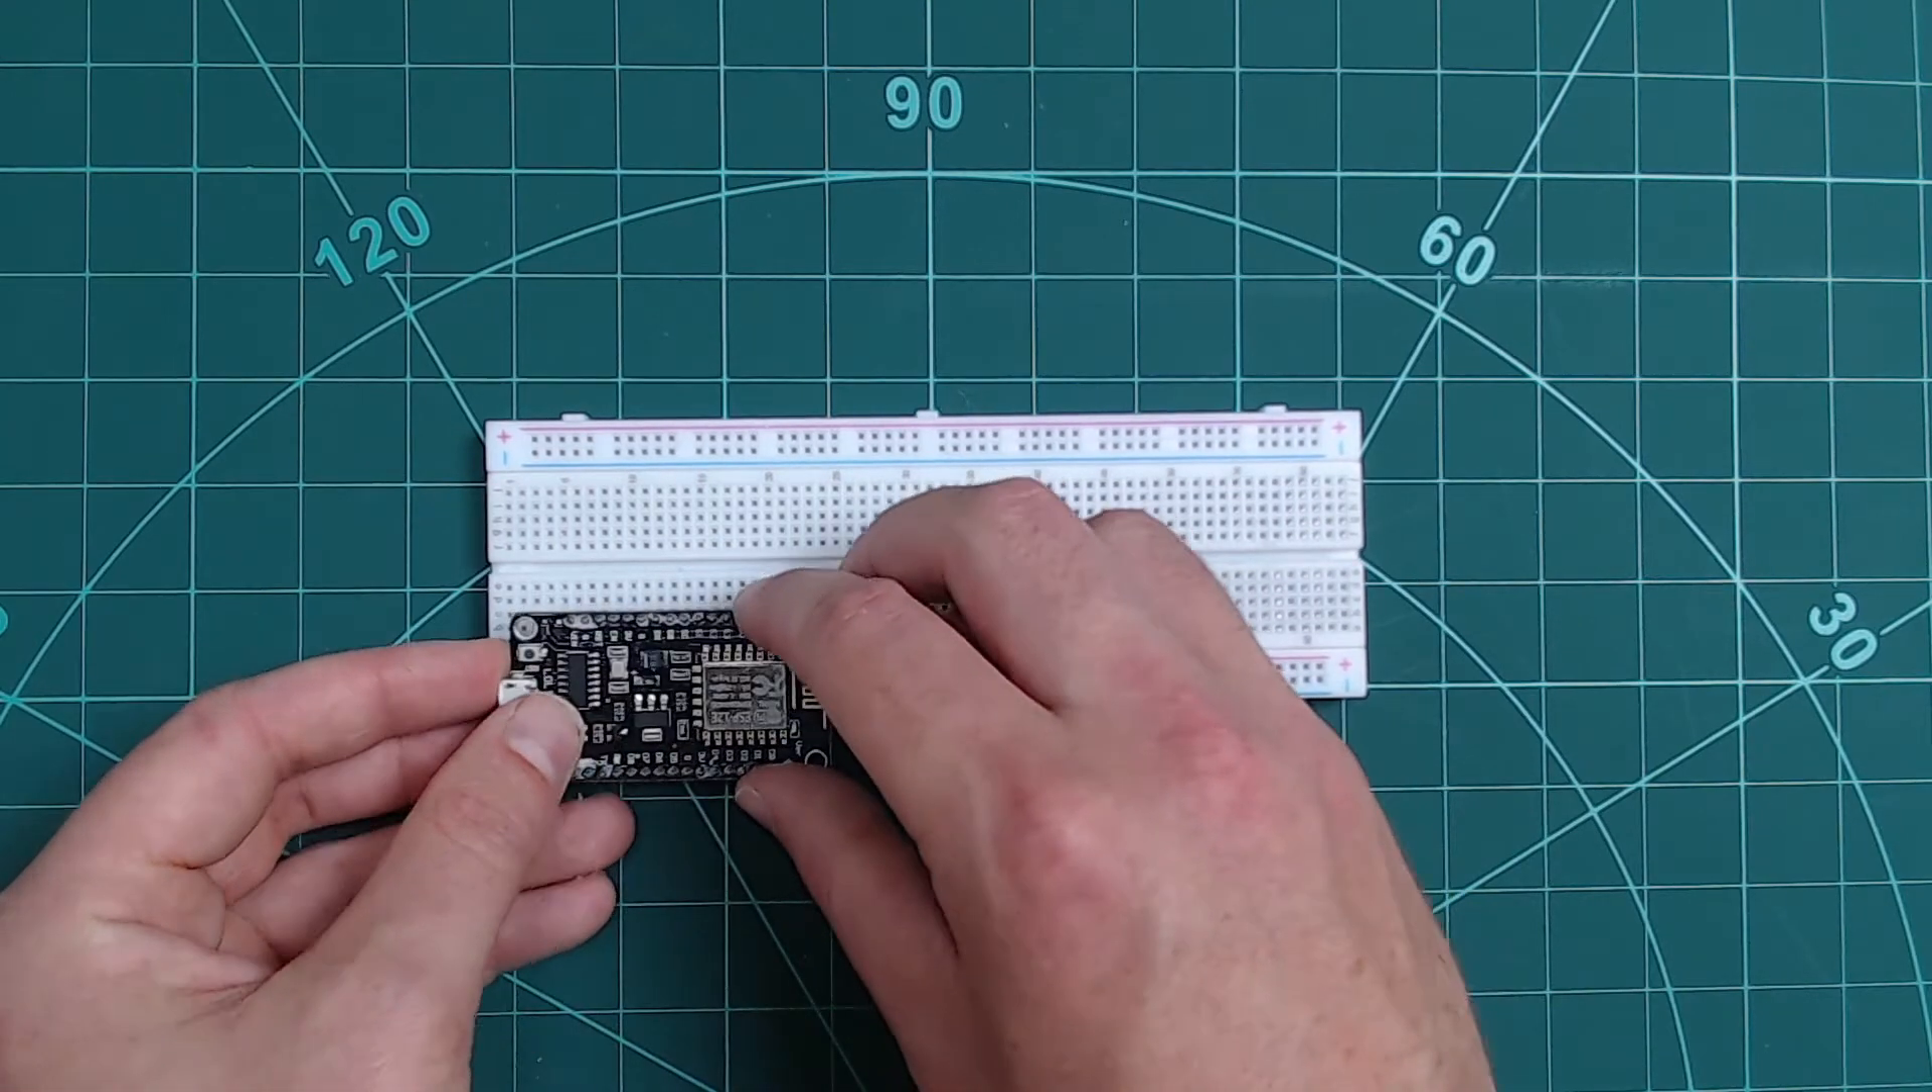My one doesn't quite fit properly on my breadboard, however, we are only going to be using the pins on one side of this particular board, so plugging it in like this is fine for me.